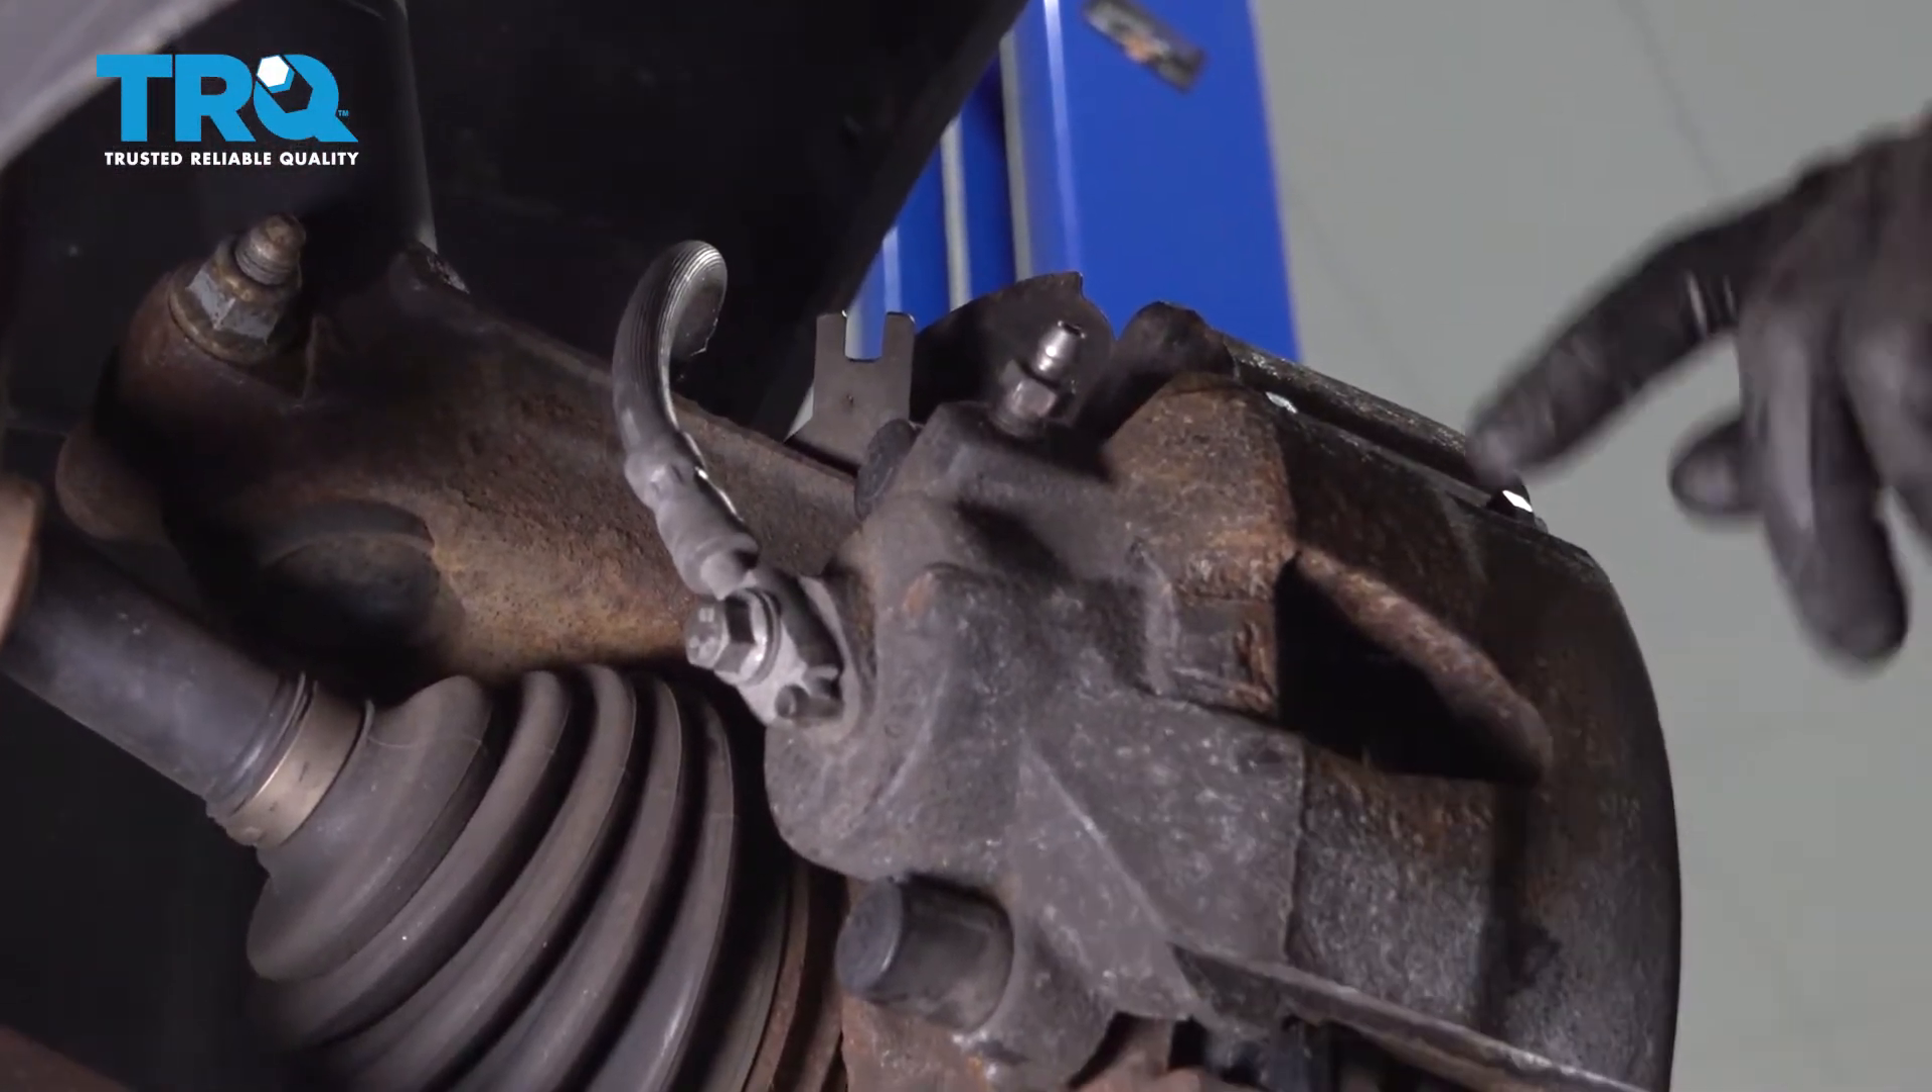Now with the wheels off of there, we have a nice clear view of our left front caliper.